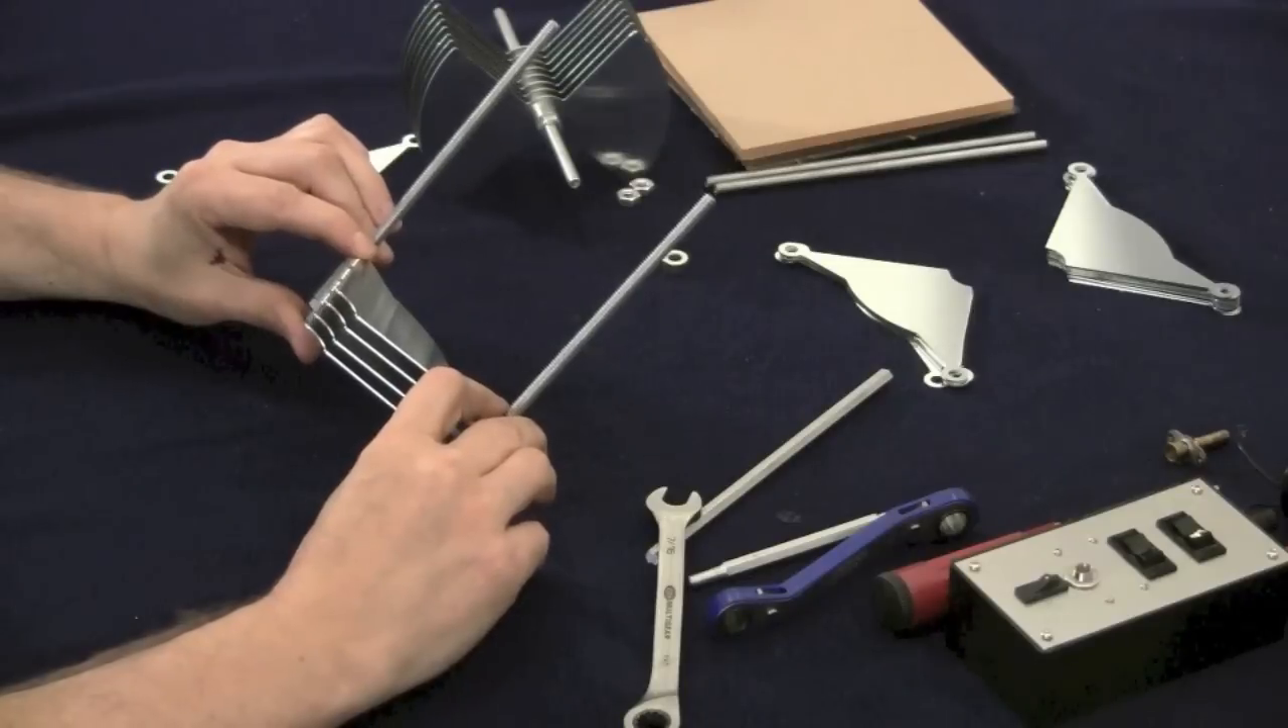As you can see I've stacked up uh four plates here I would do another four in this case because I'm building an eight plate uh uh butterfly capacitor.